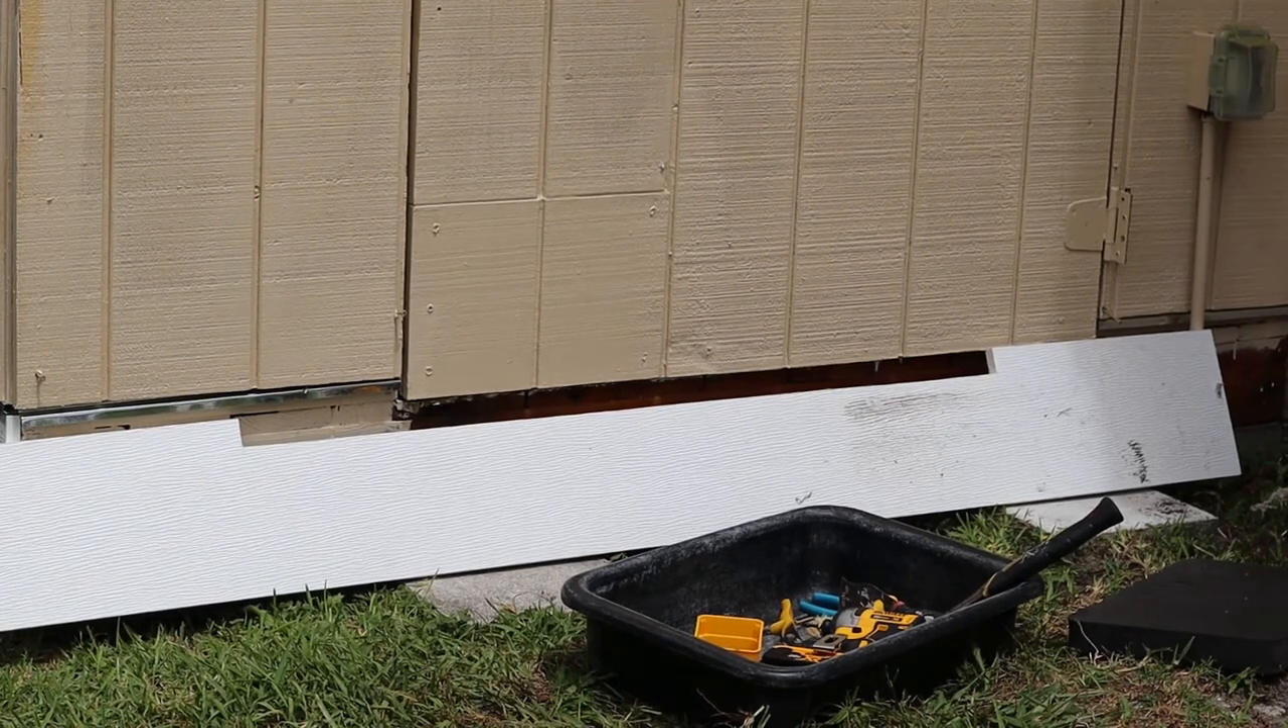I'm about to put up the last piece of trim board. You can see there, I had to notch it for the door.